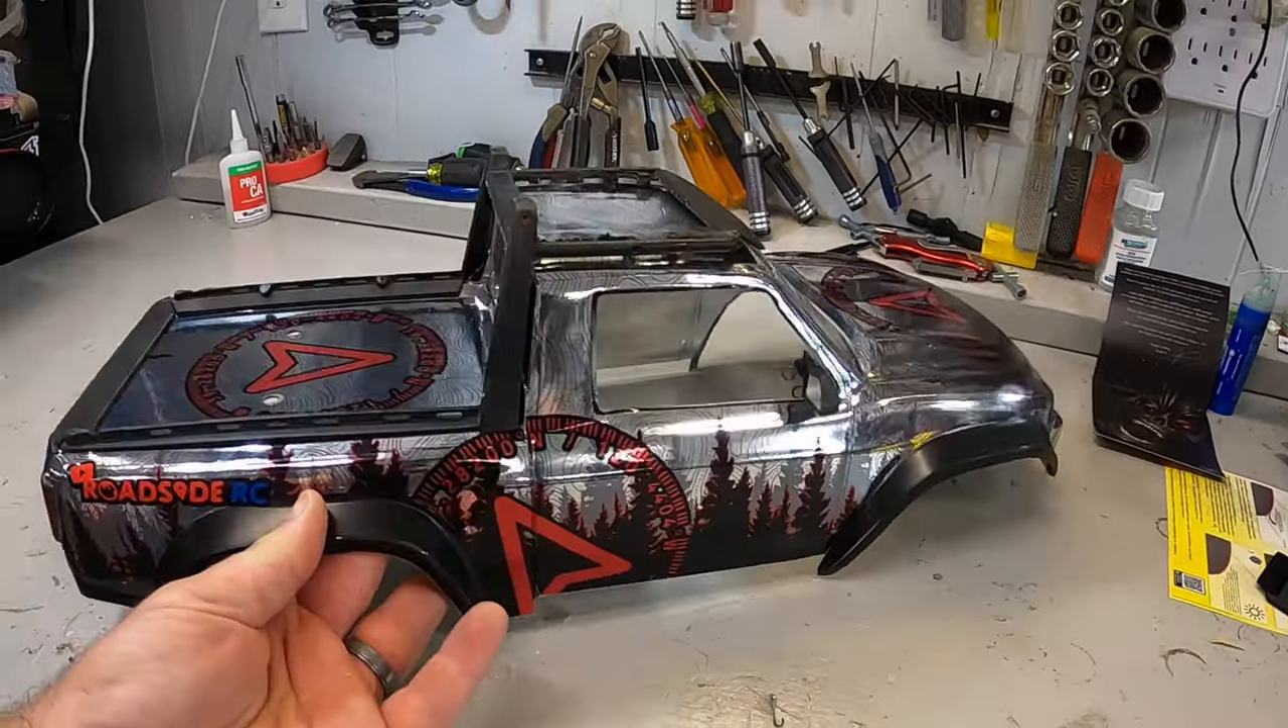All the stickers are on all the plastics are back on.